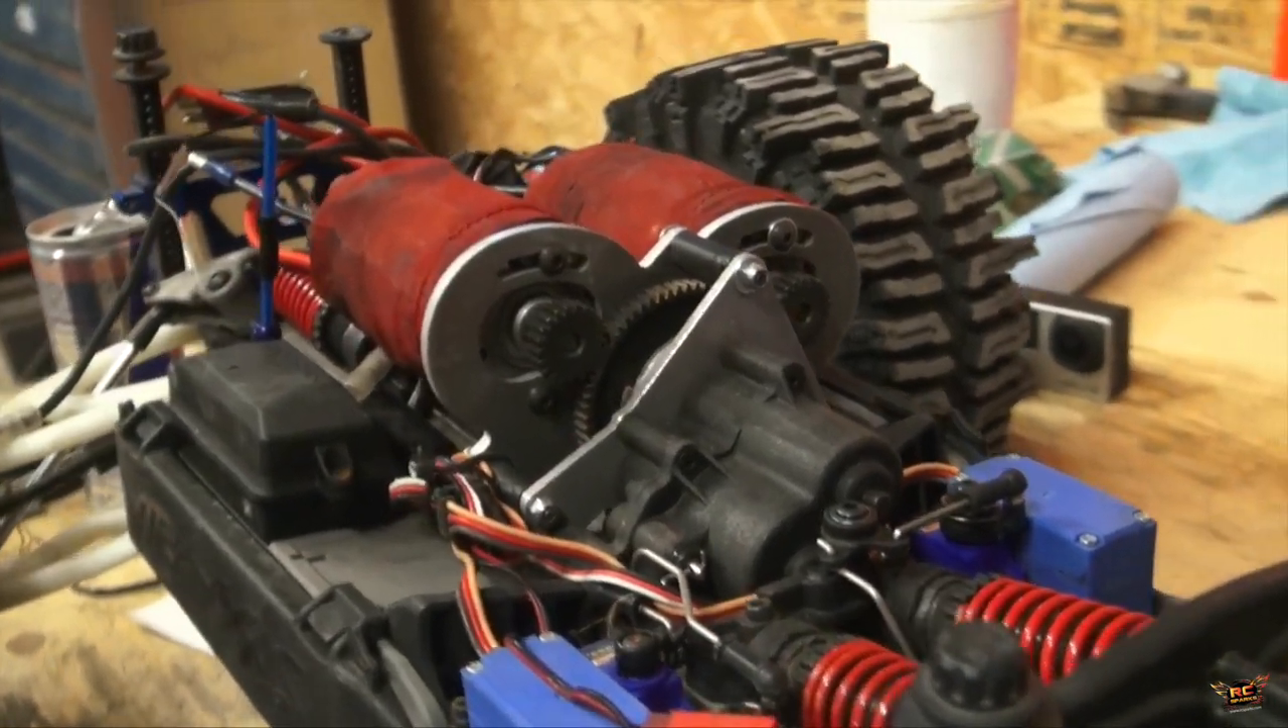There's two motors that are mounted.